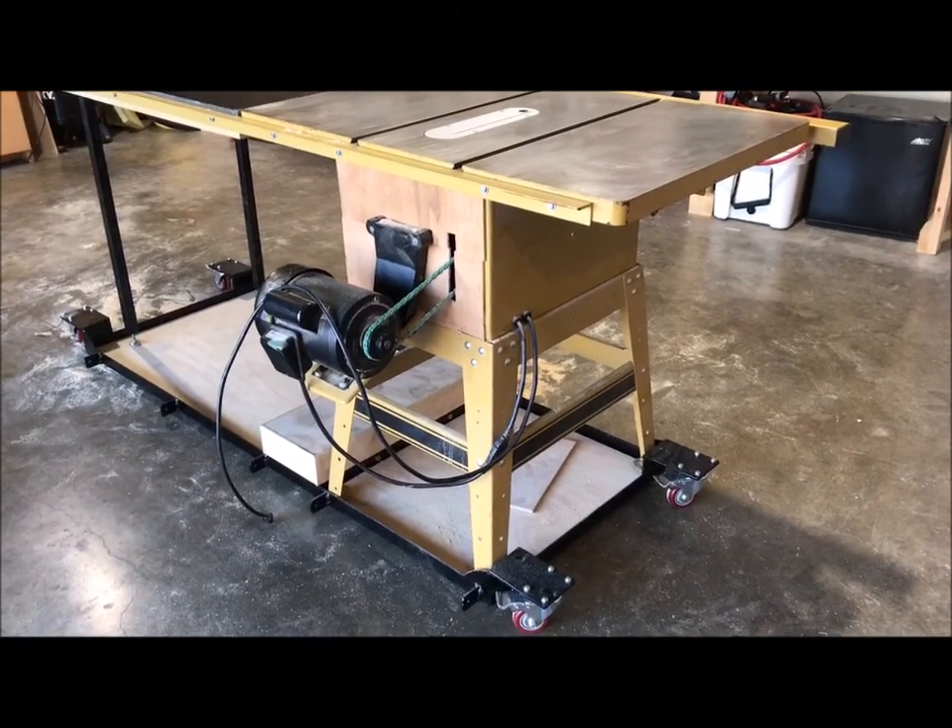We've got the saw on it and the extension table on, fits just perfect and rolls really, really nice.